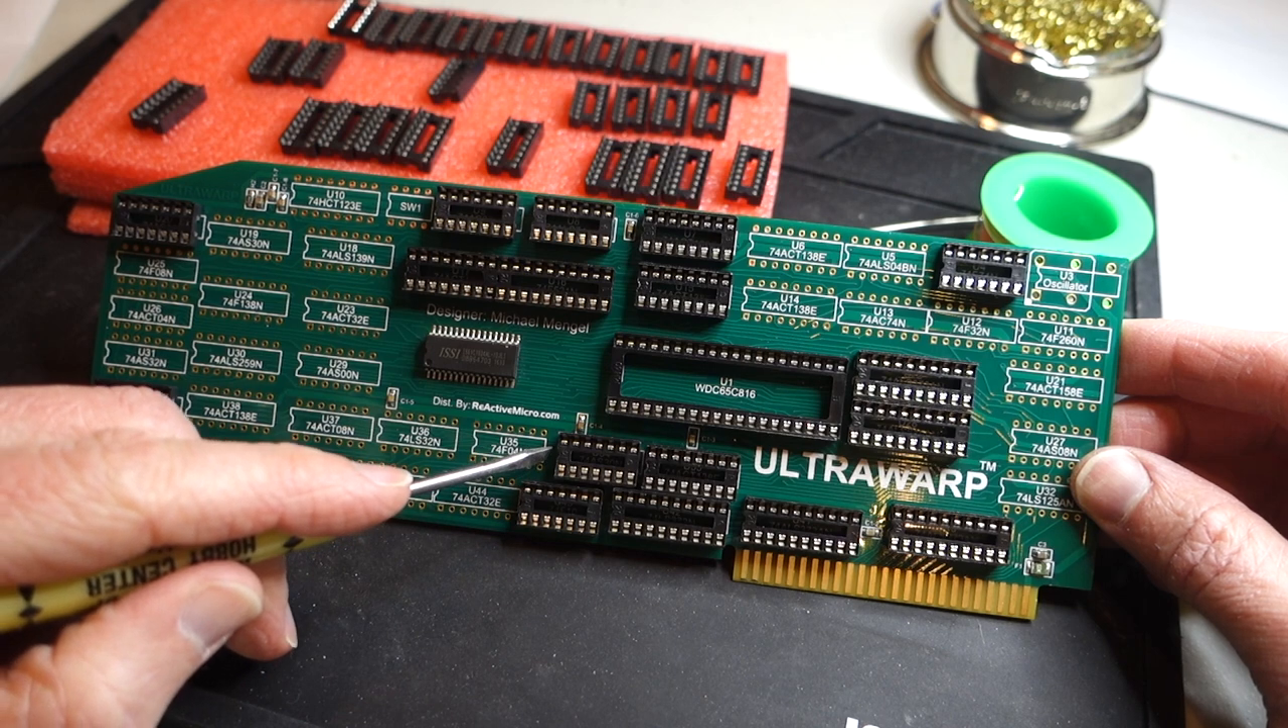At this point, I'm about halfway done with assembly. You can see I still have quite a few dip sockets left to go.